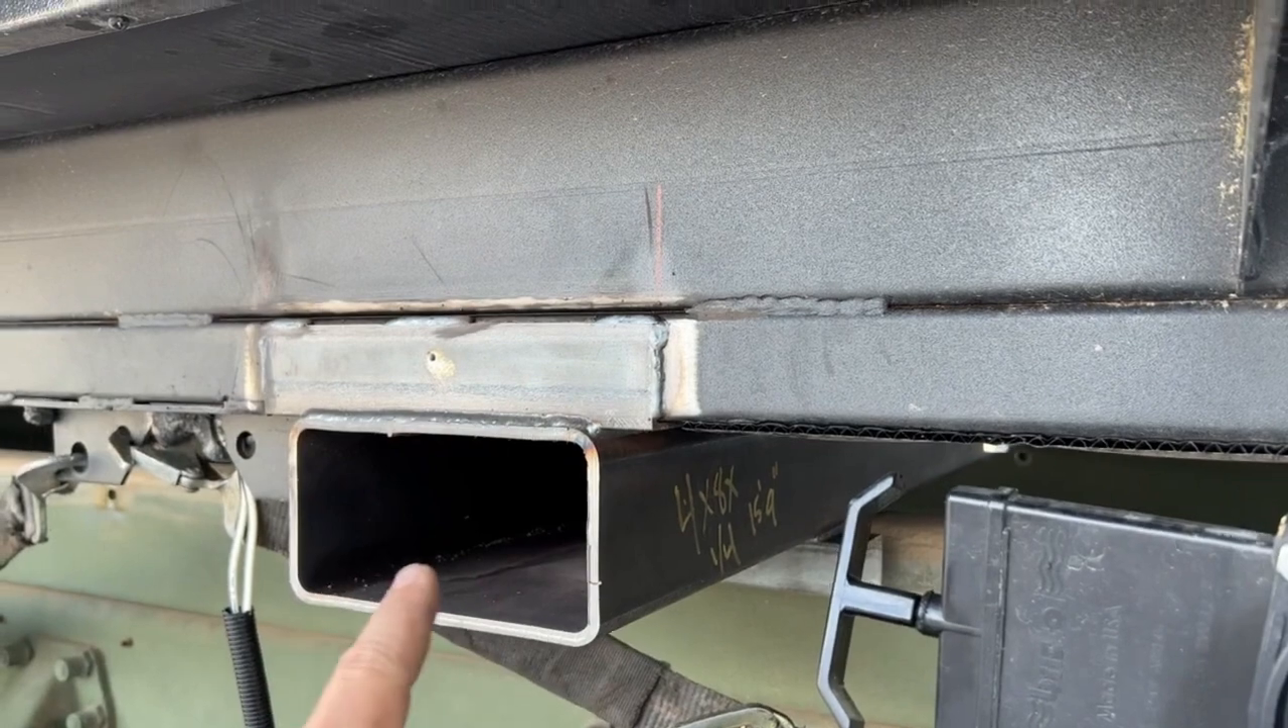So now the channel is welded to the trailer frame. So the channel is not going anywhere compared to the trailer.